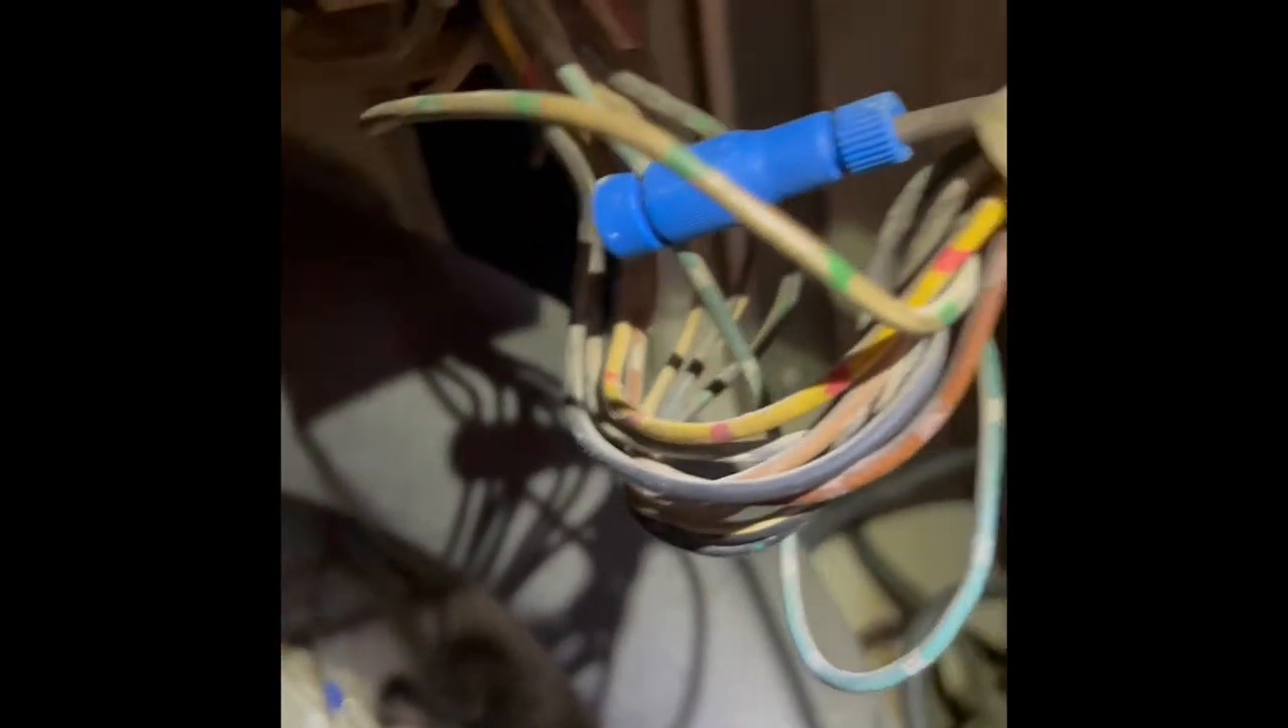Okay, that's what that tapped in connector looks like in place now.